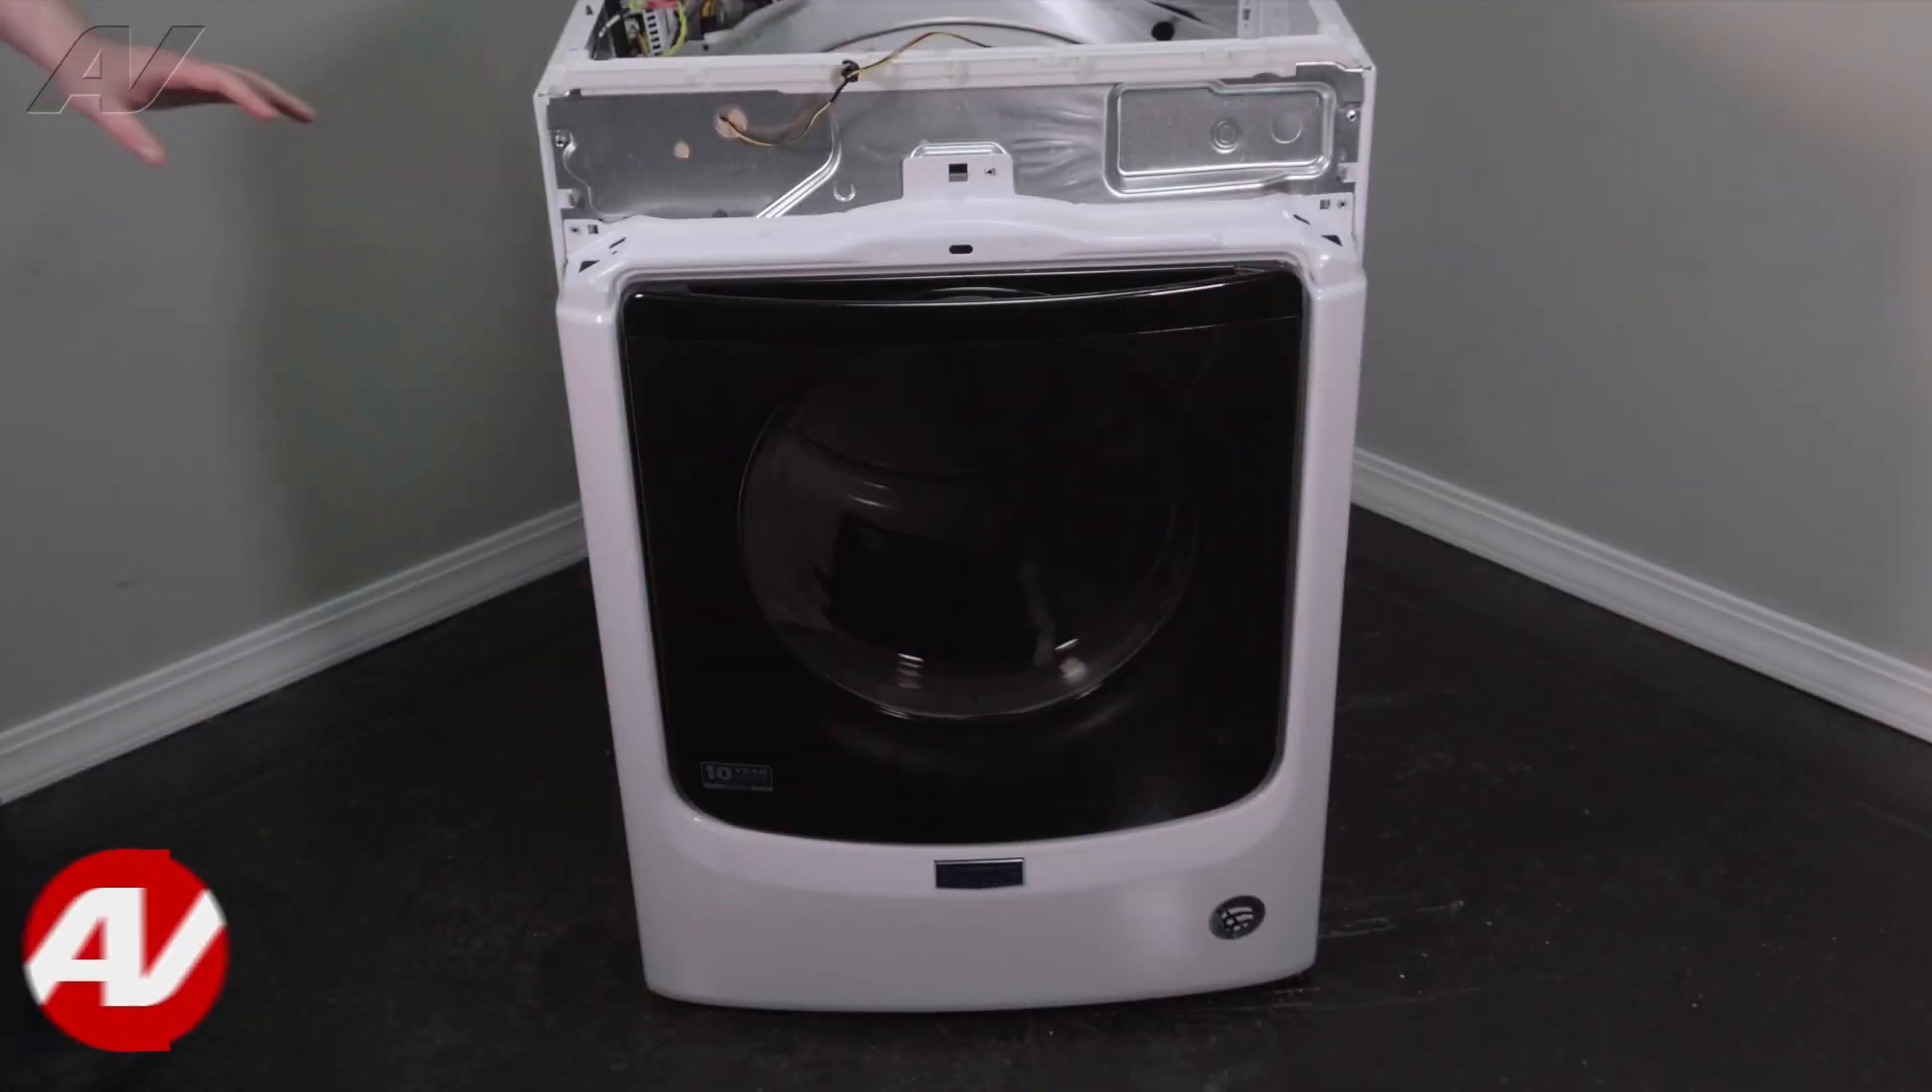Now, with the console removed, we can start to remove the front panel.